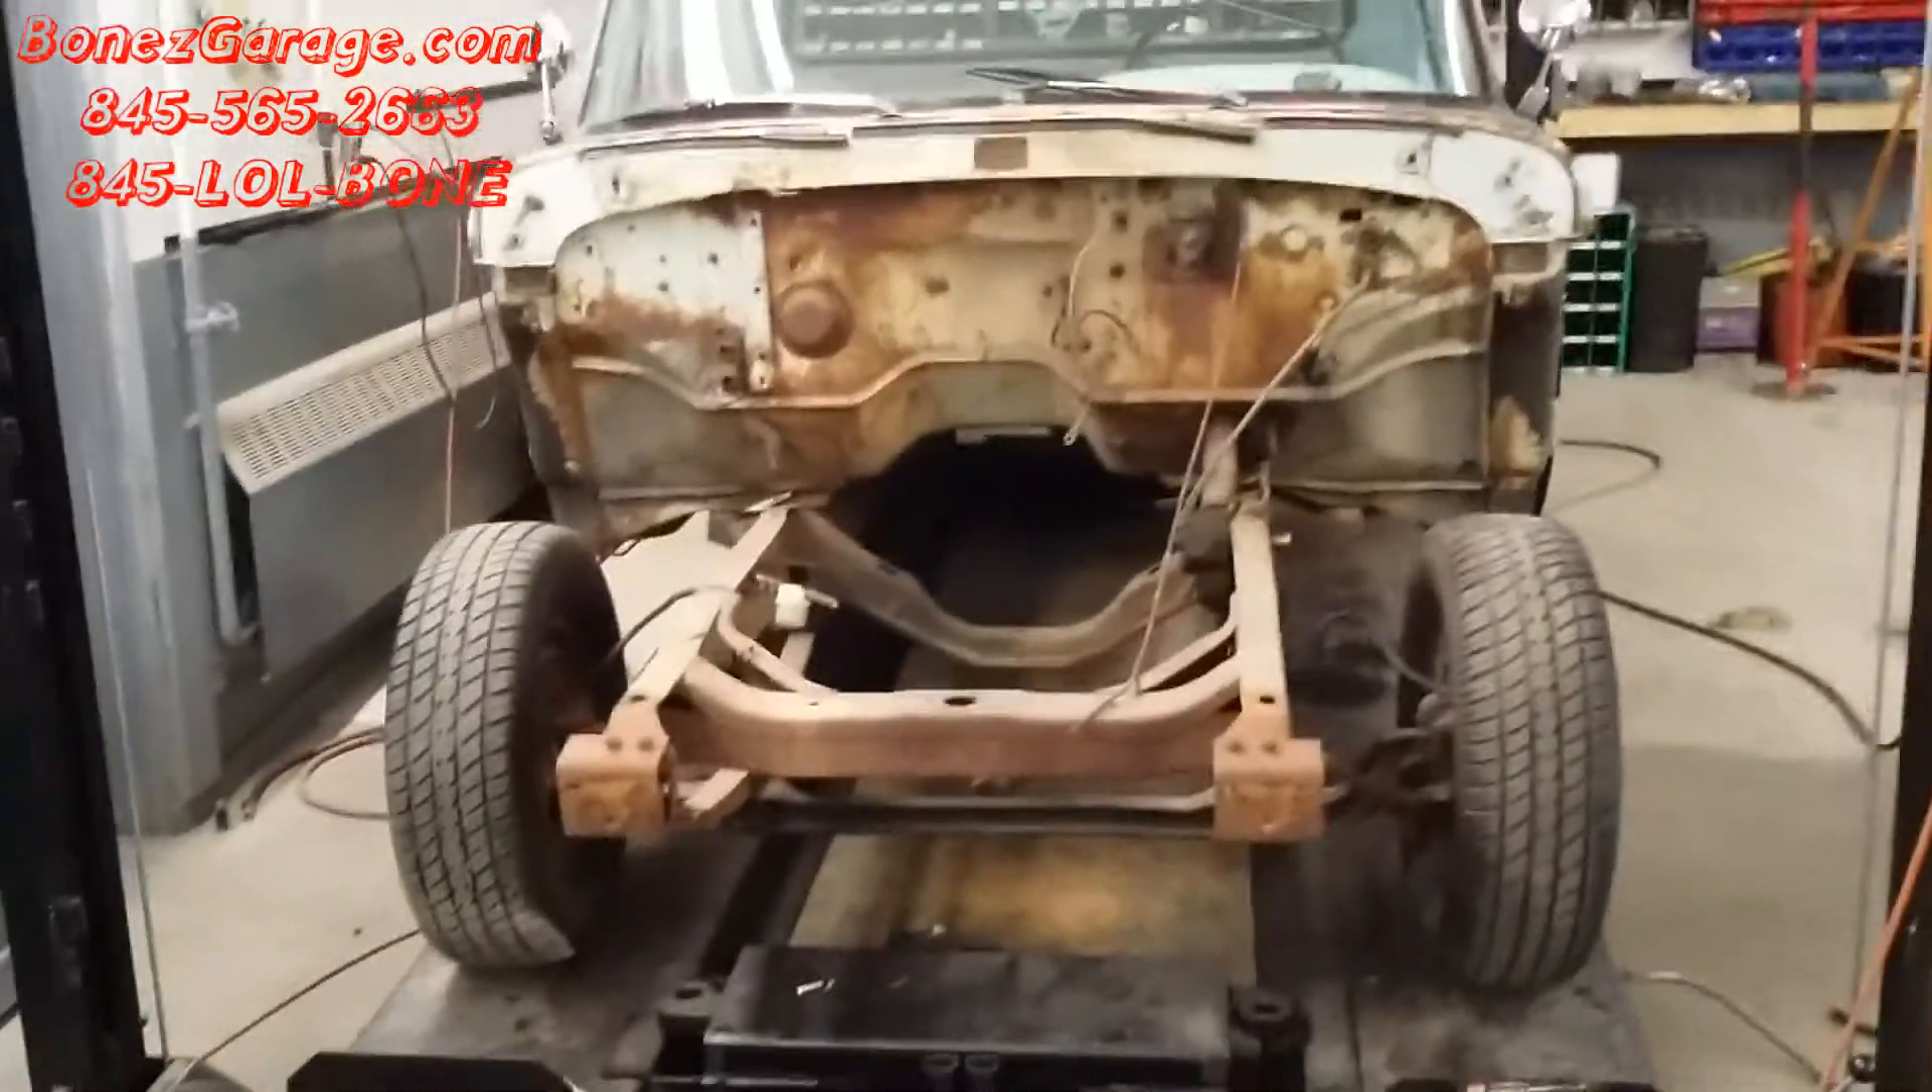We now have the front clip off as you can see.